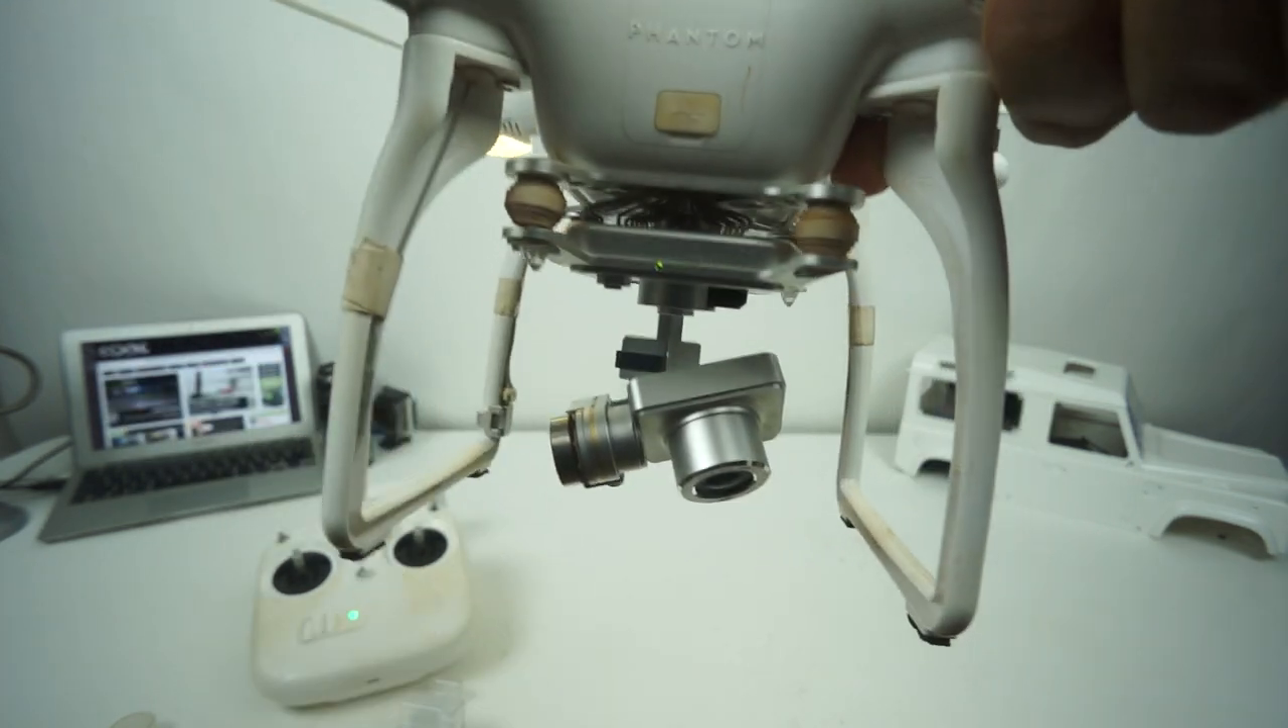The camera on my DJI Phantom Vision 2 will not mount straight it's crooked.